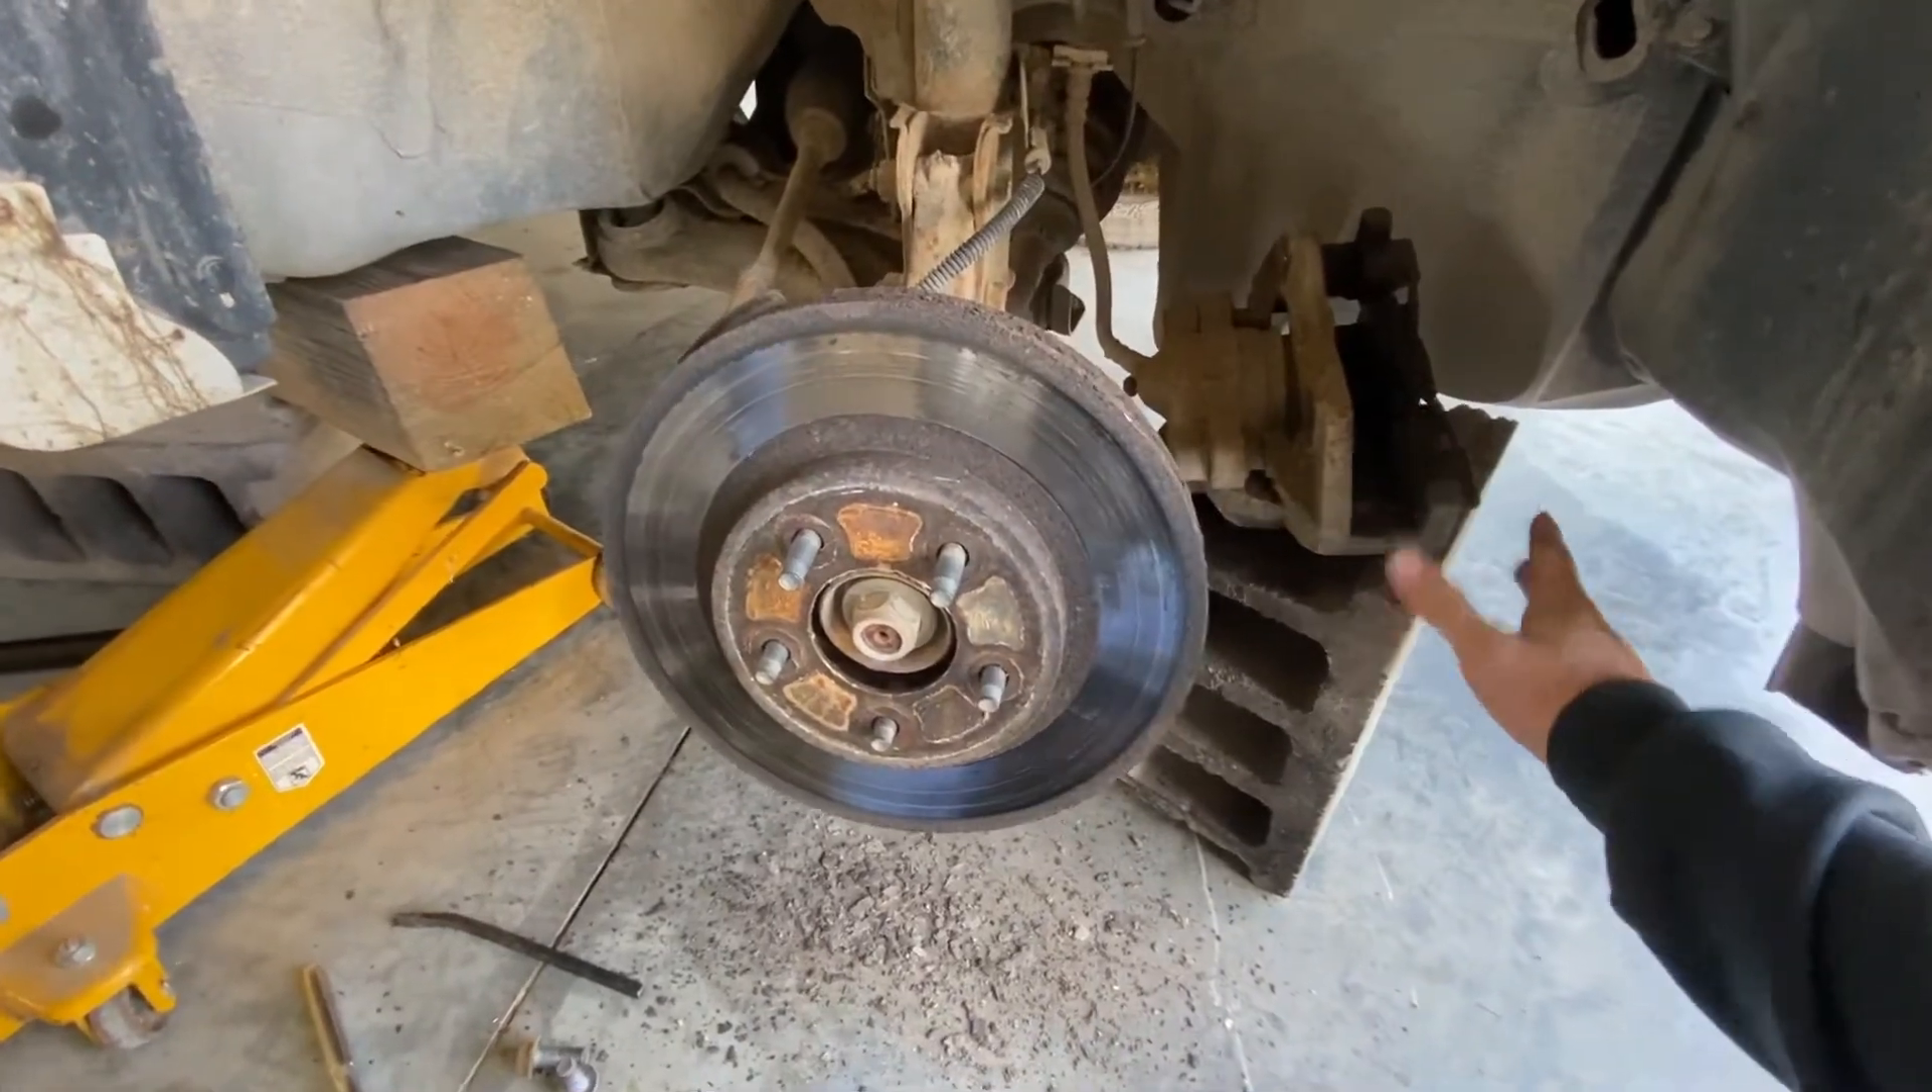Alright, so we got our caliper off, setting off to the side here.